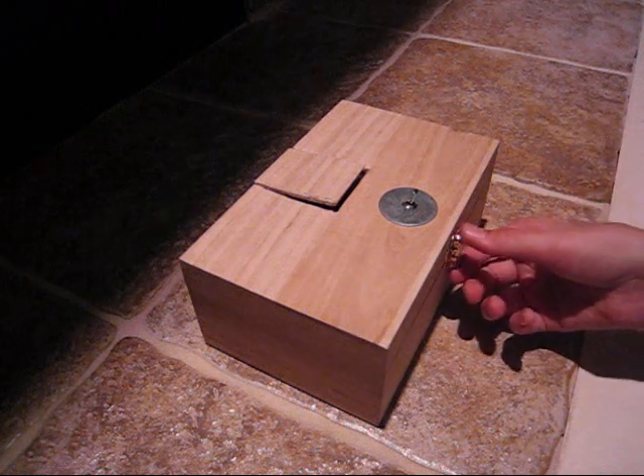I need to work out how the door doesn't go all the way down.